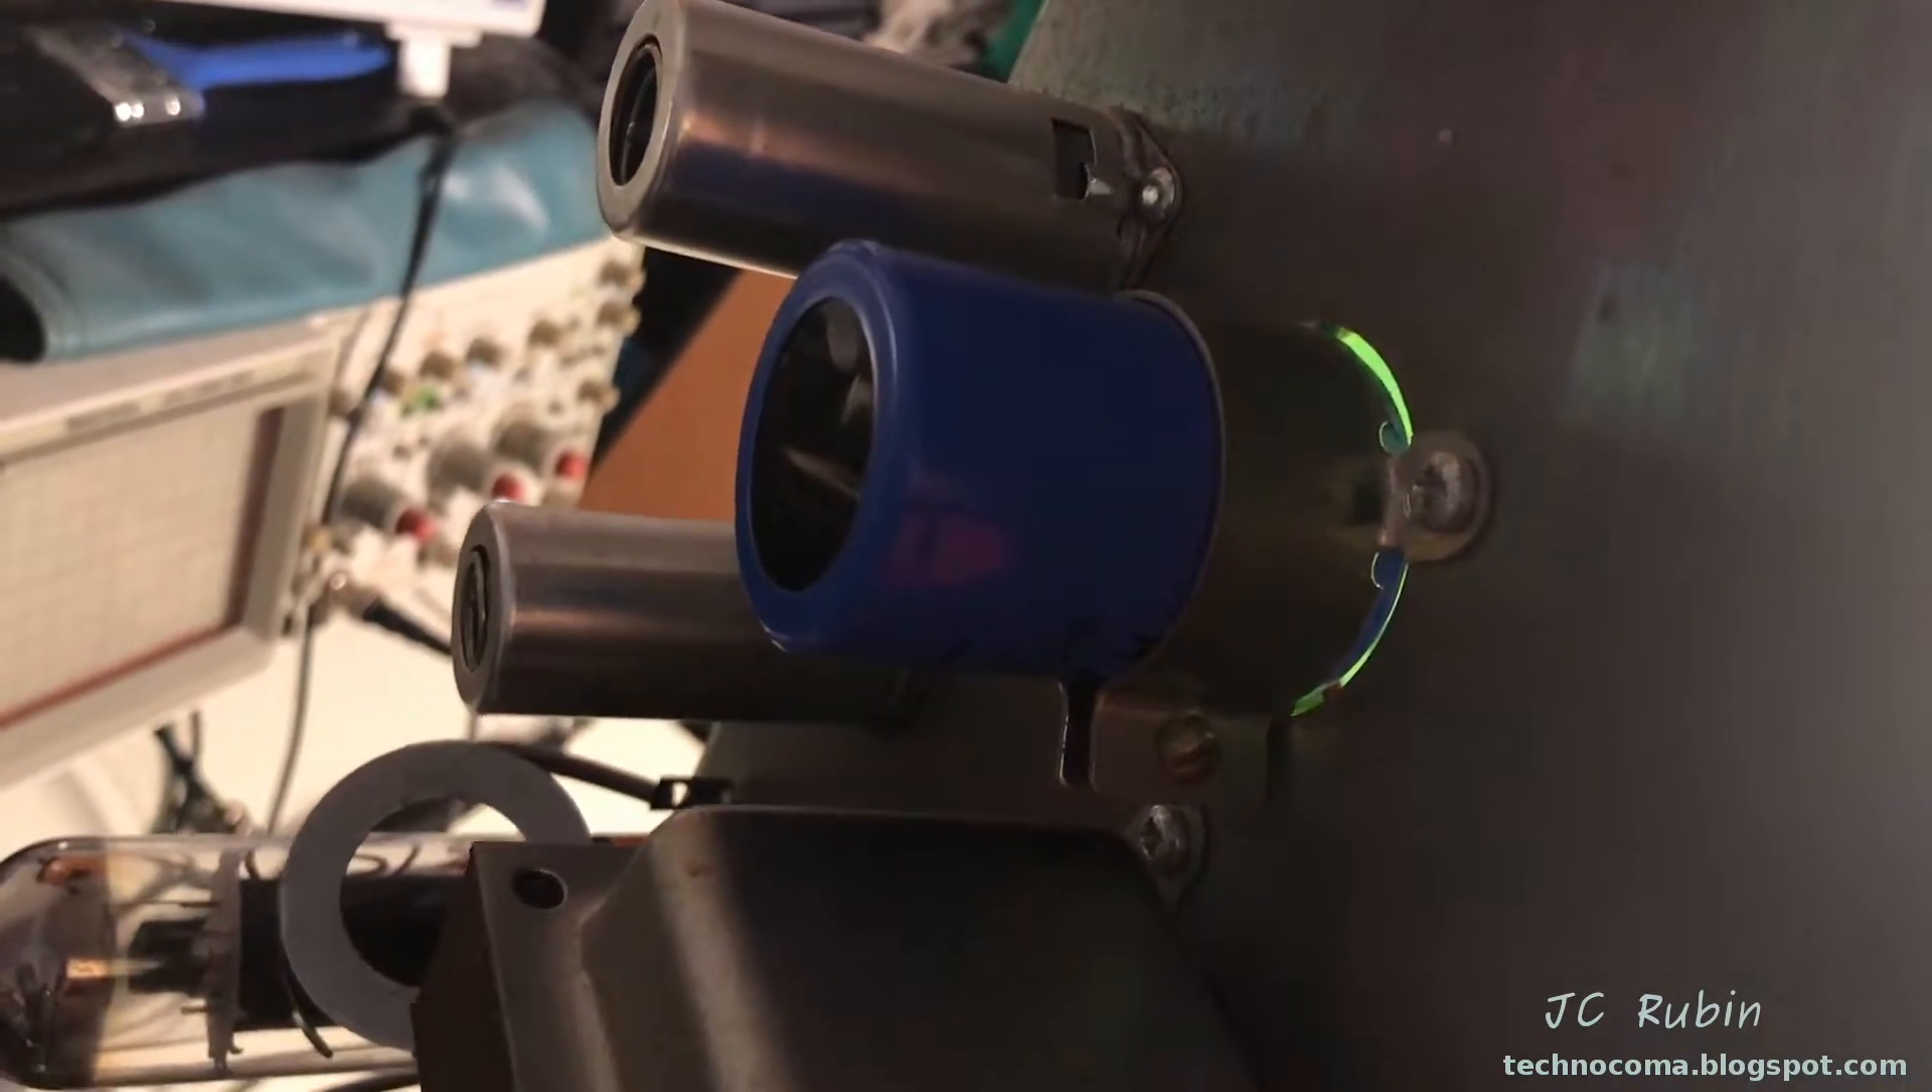Here we have the new capacitor installed. We can see the height of the capacitor is a lot smaller.